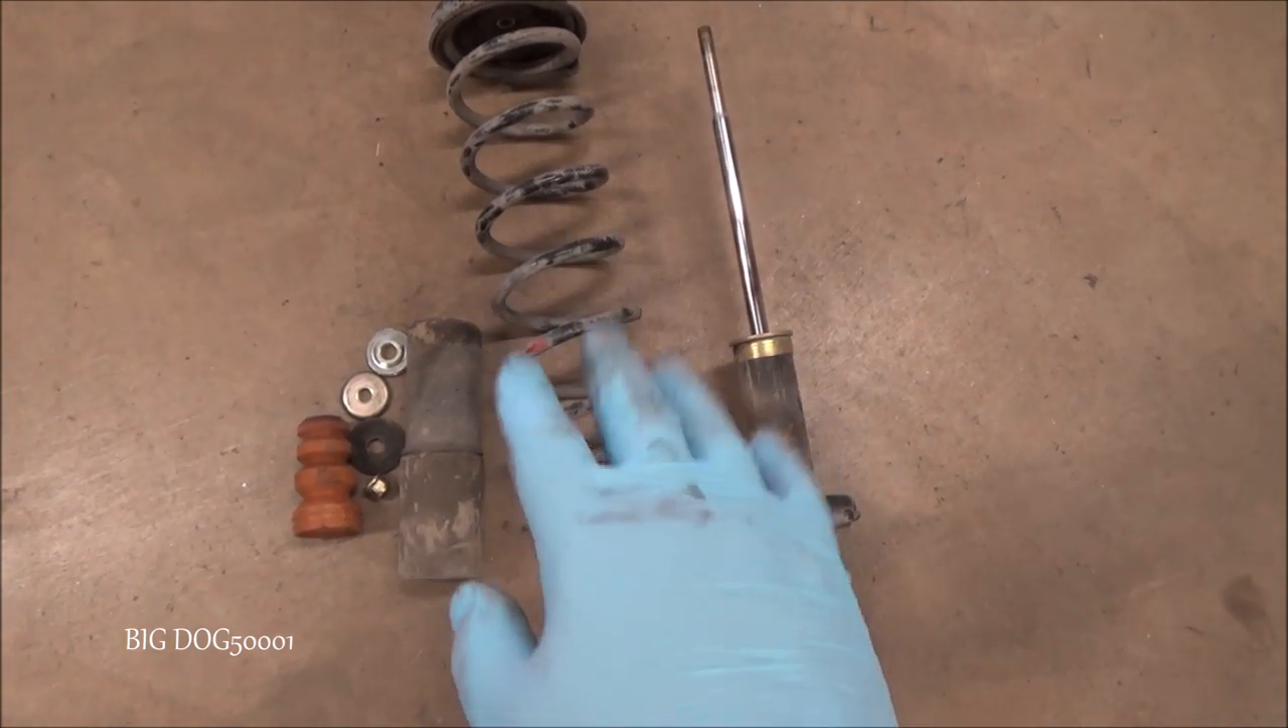But here you can see I have this strut taken apart.